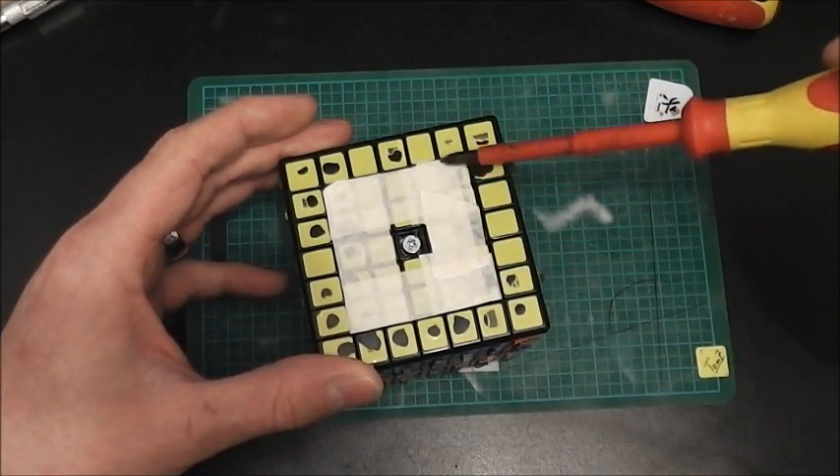What I've done is, I've put tape across all these centre pieces.